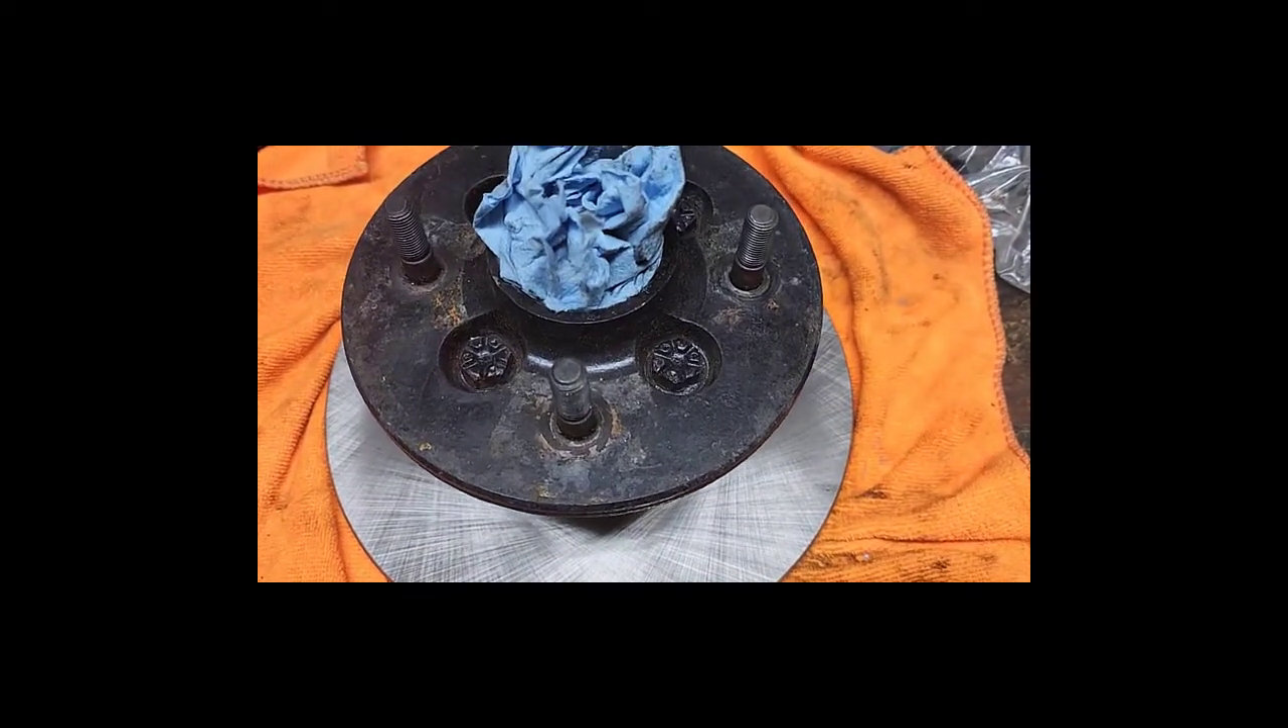Here's the finished product with new rotor from Moss Motors bolted up to my hub with extended two wheel studs on it.